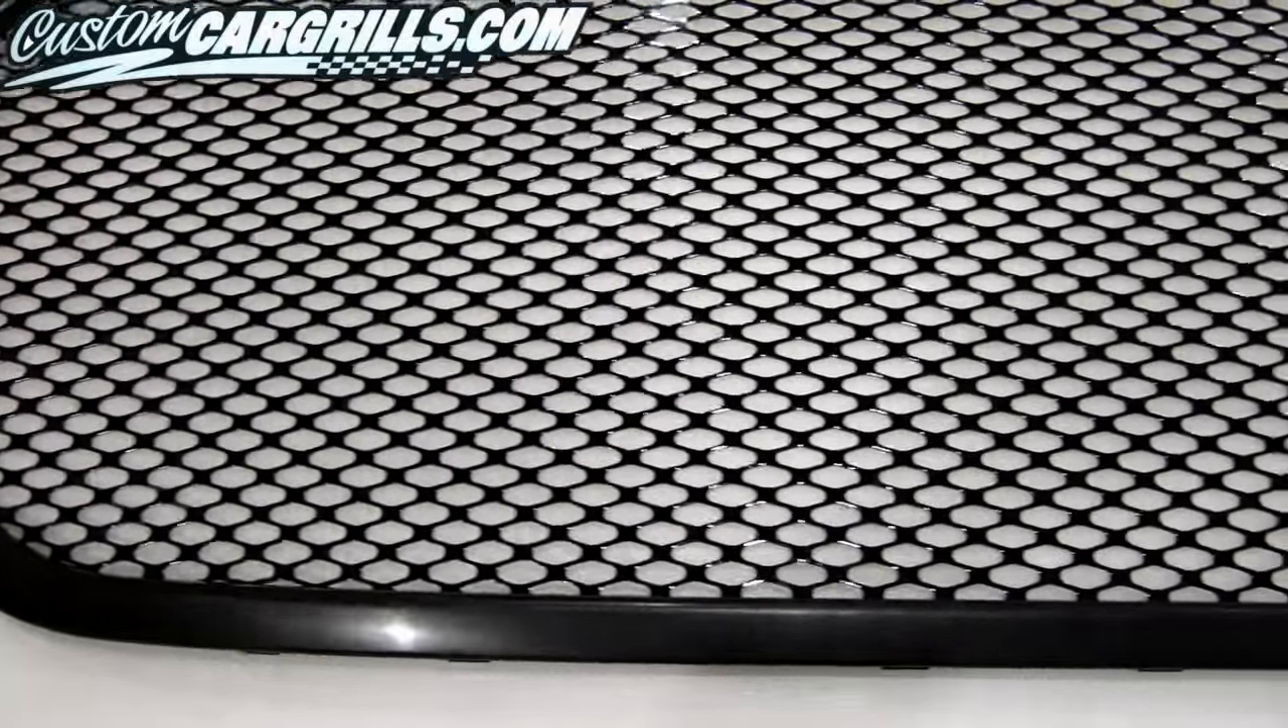Again, it's important to get a good solid bond between the mesh and the frame. Here's the finished mesh installation on the frame.